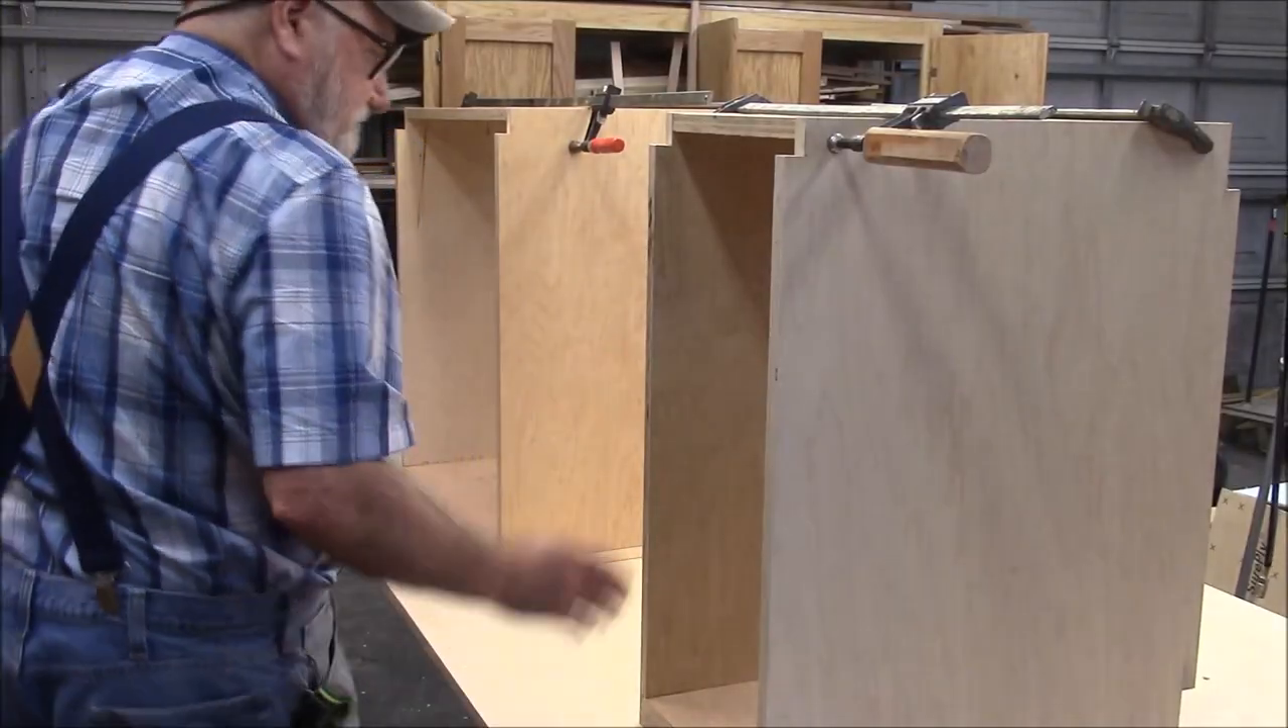I got the two two boxes glued up and I built a new lower workbench so that I could work on this thing.